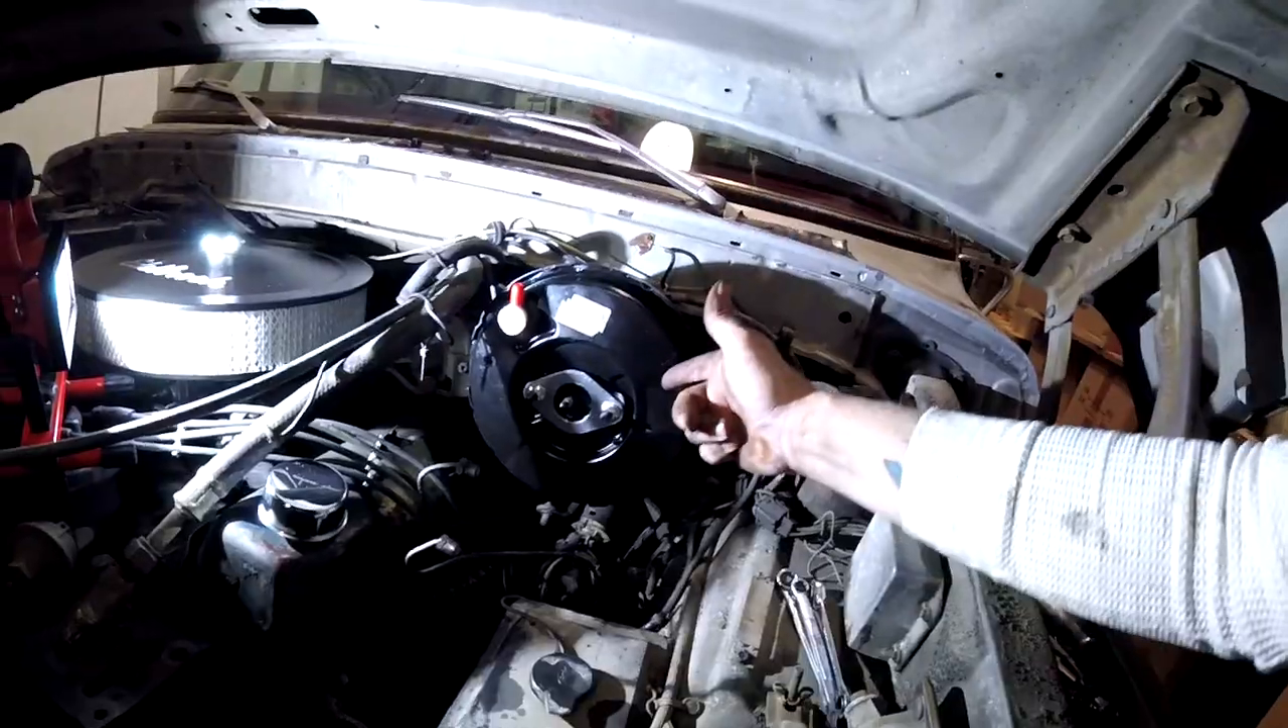Brake booster is in just got to put the master cylinder on here and do a little bit of bleeding.